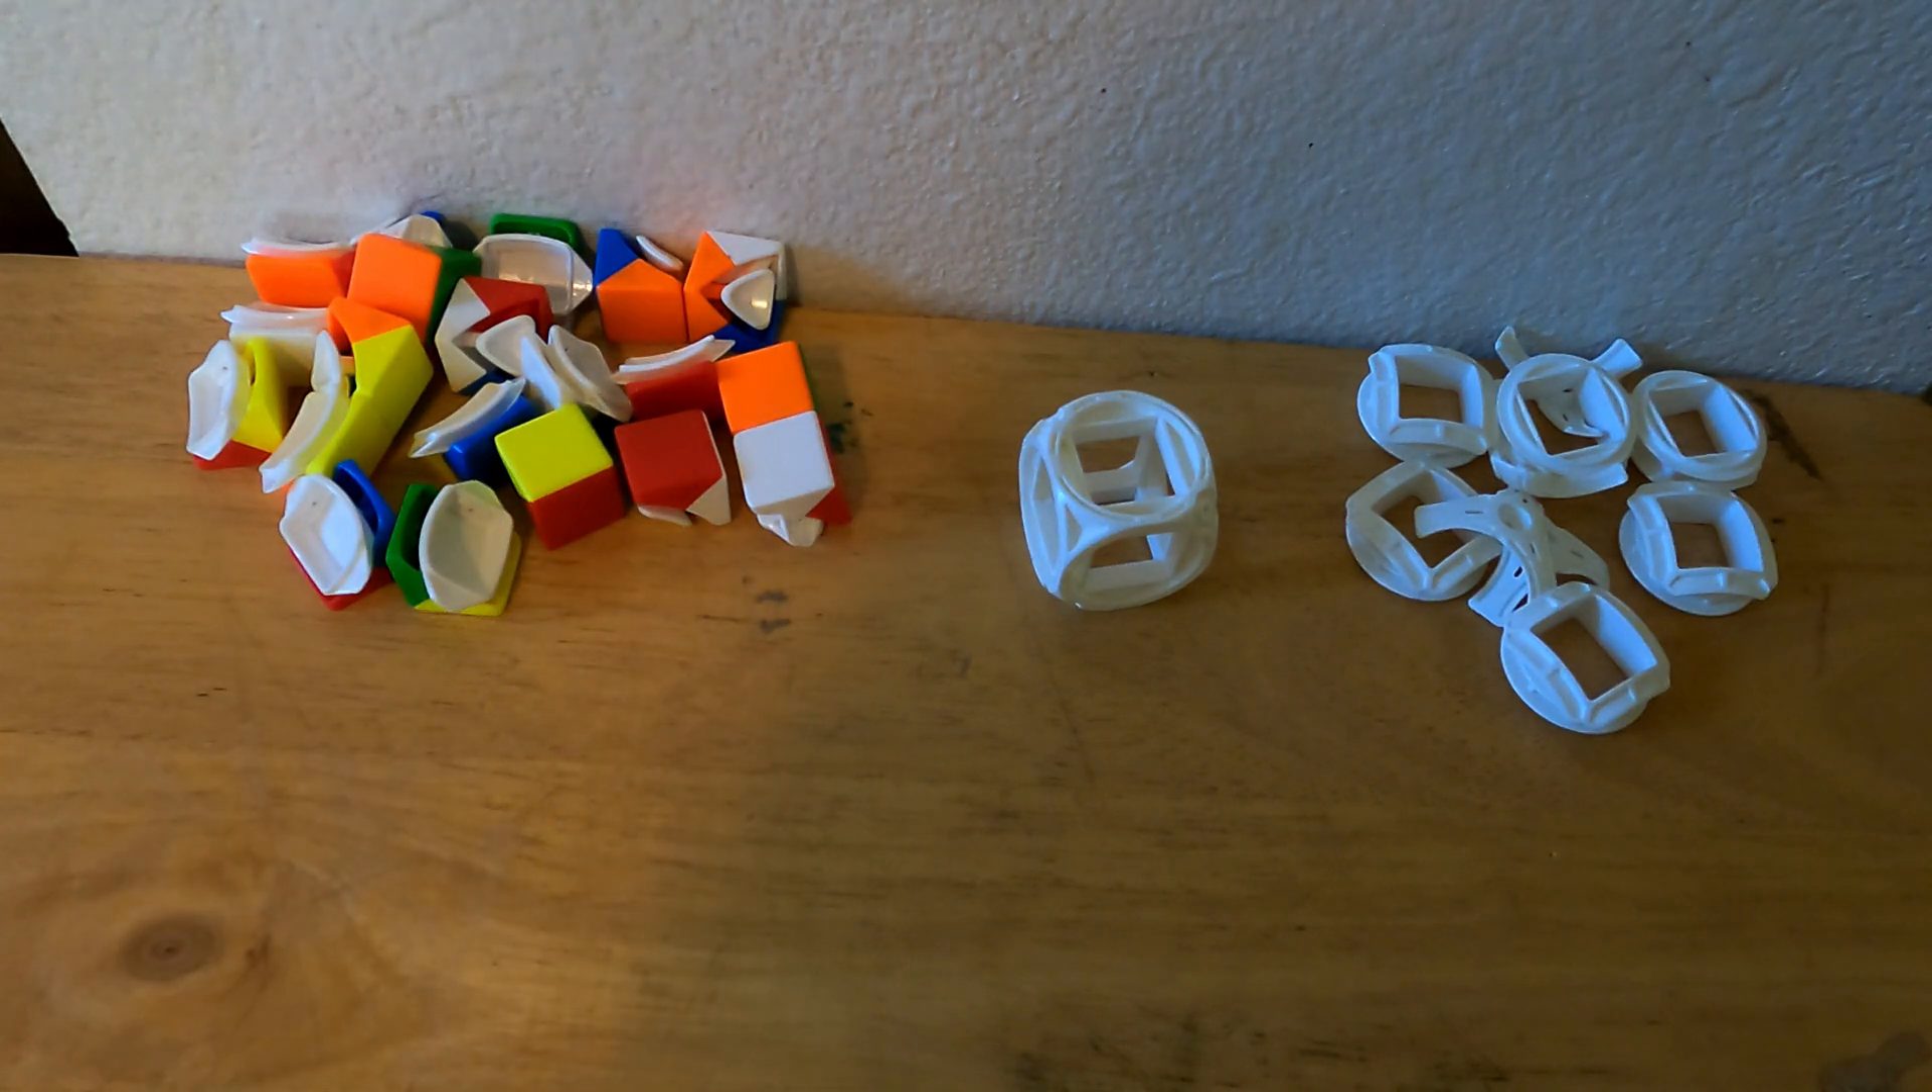This is what a 100 % Disassembled void cube looks like it pretty much has a one-by-one void cube on the inside.